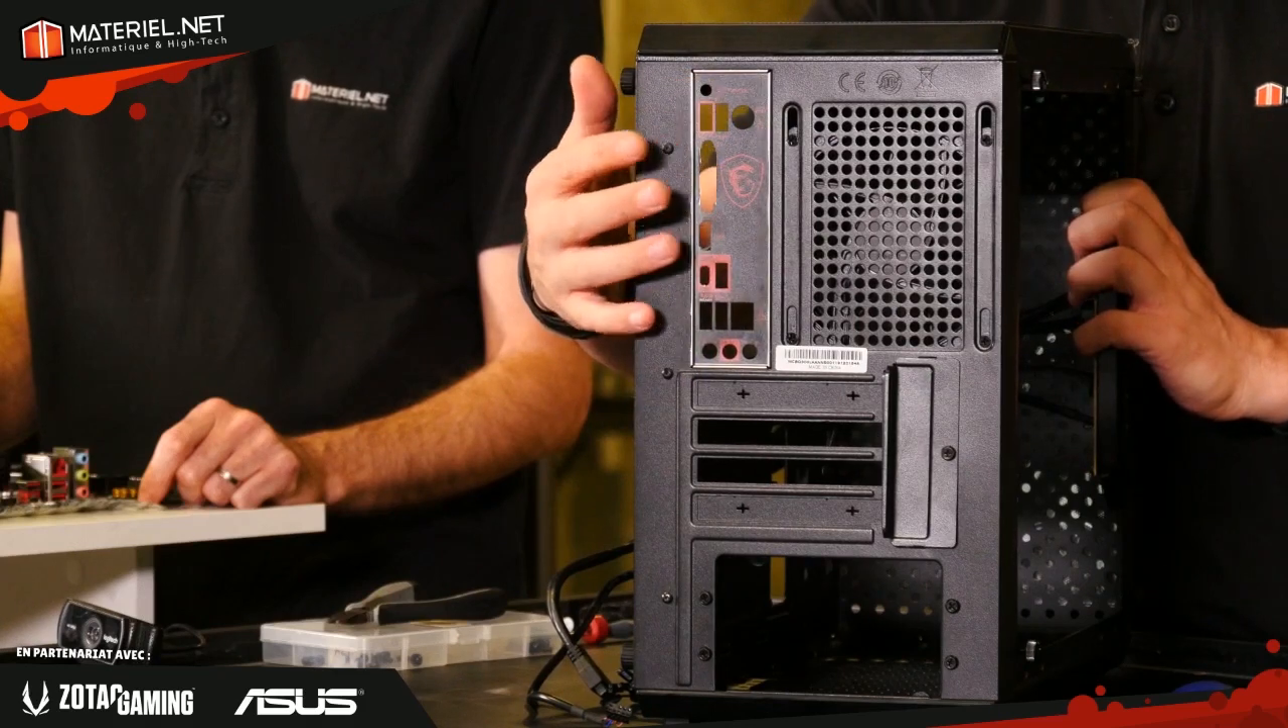J'ai juste installé, hop, du coup, le back panel pour venir recevoir les ports arrière de la carte mère.